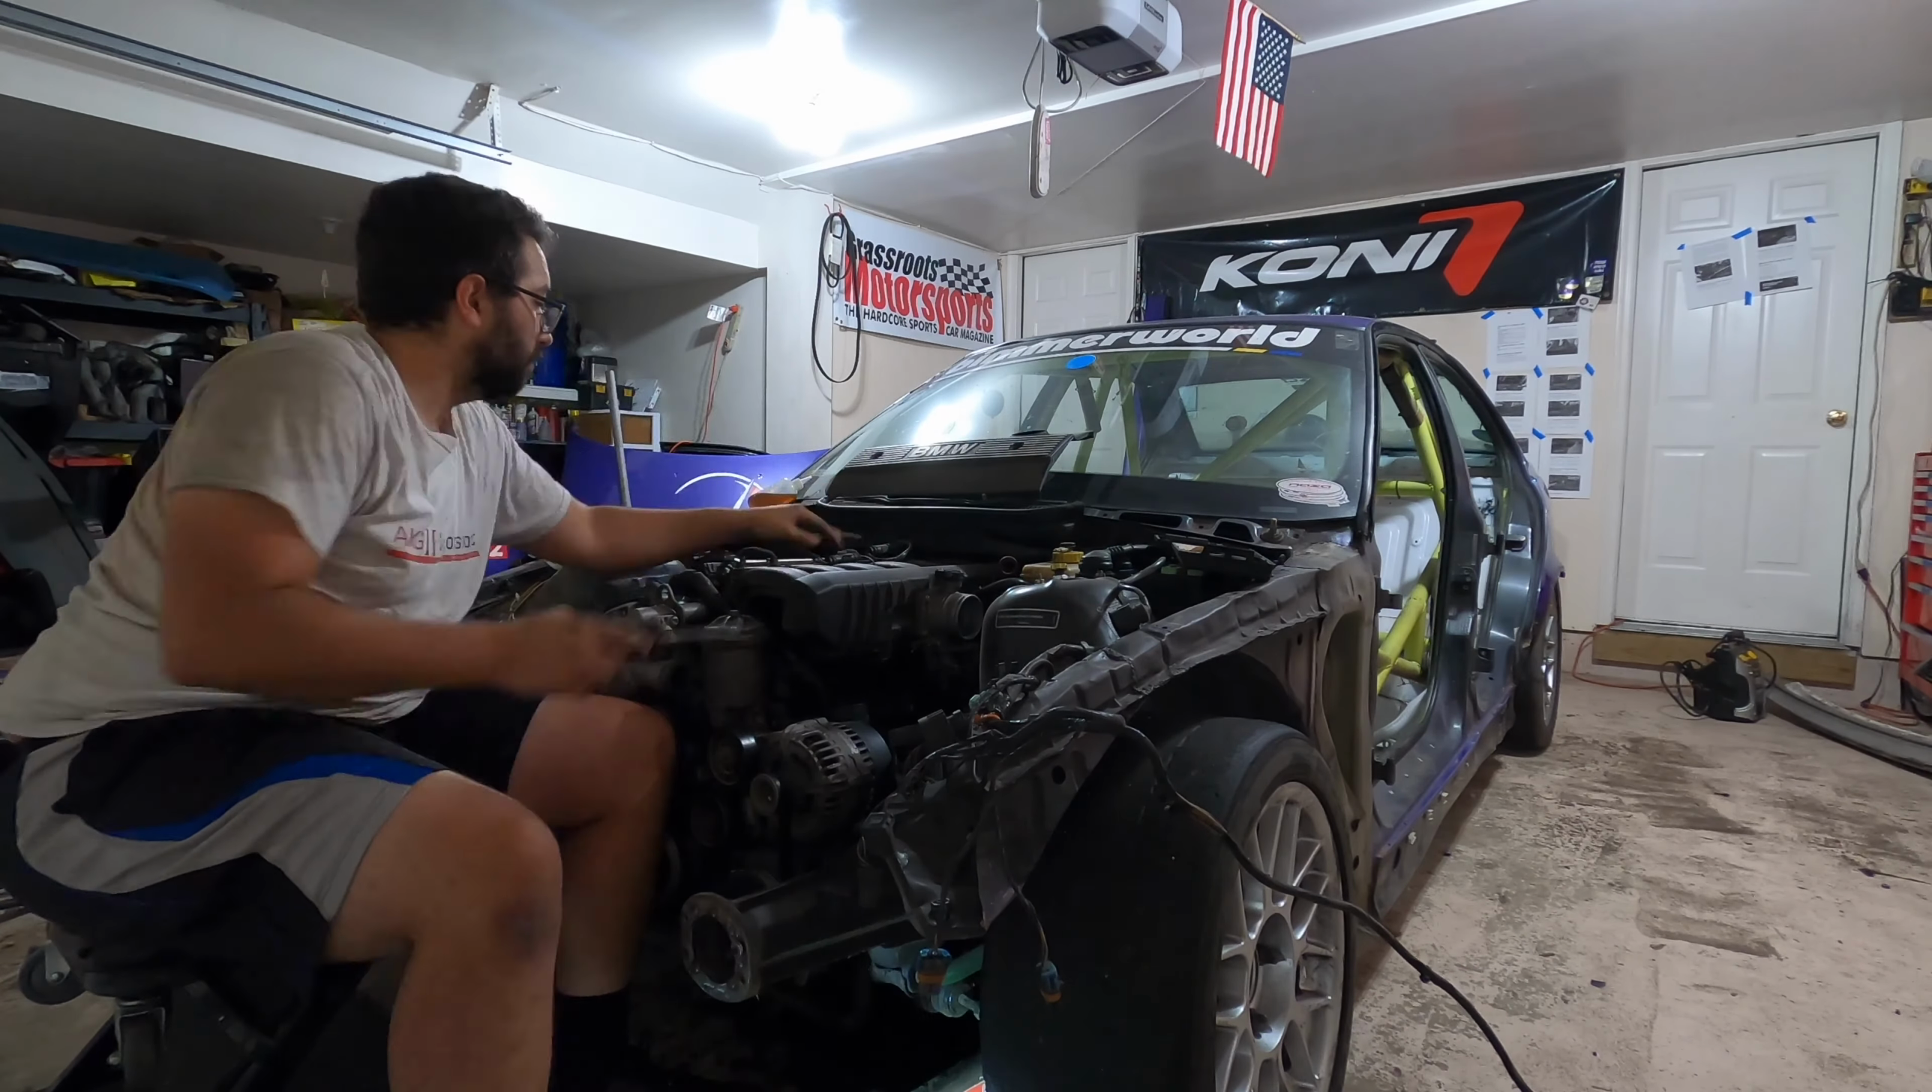Taylor then pulled the core support and basic cooling system pieces out to expose the engine.